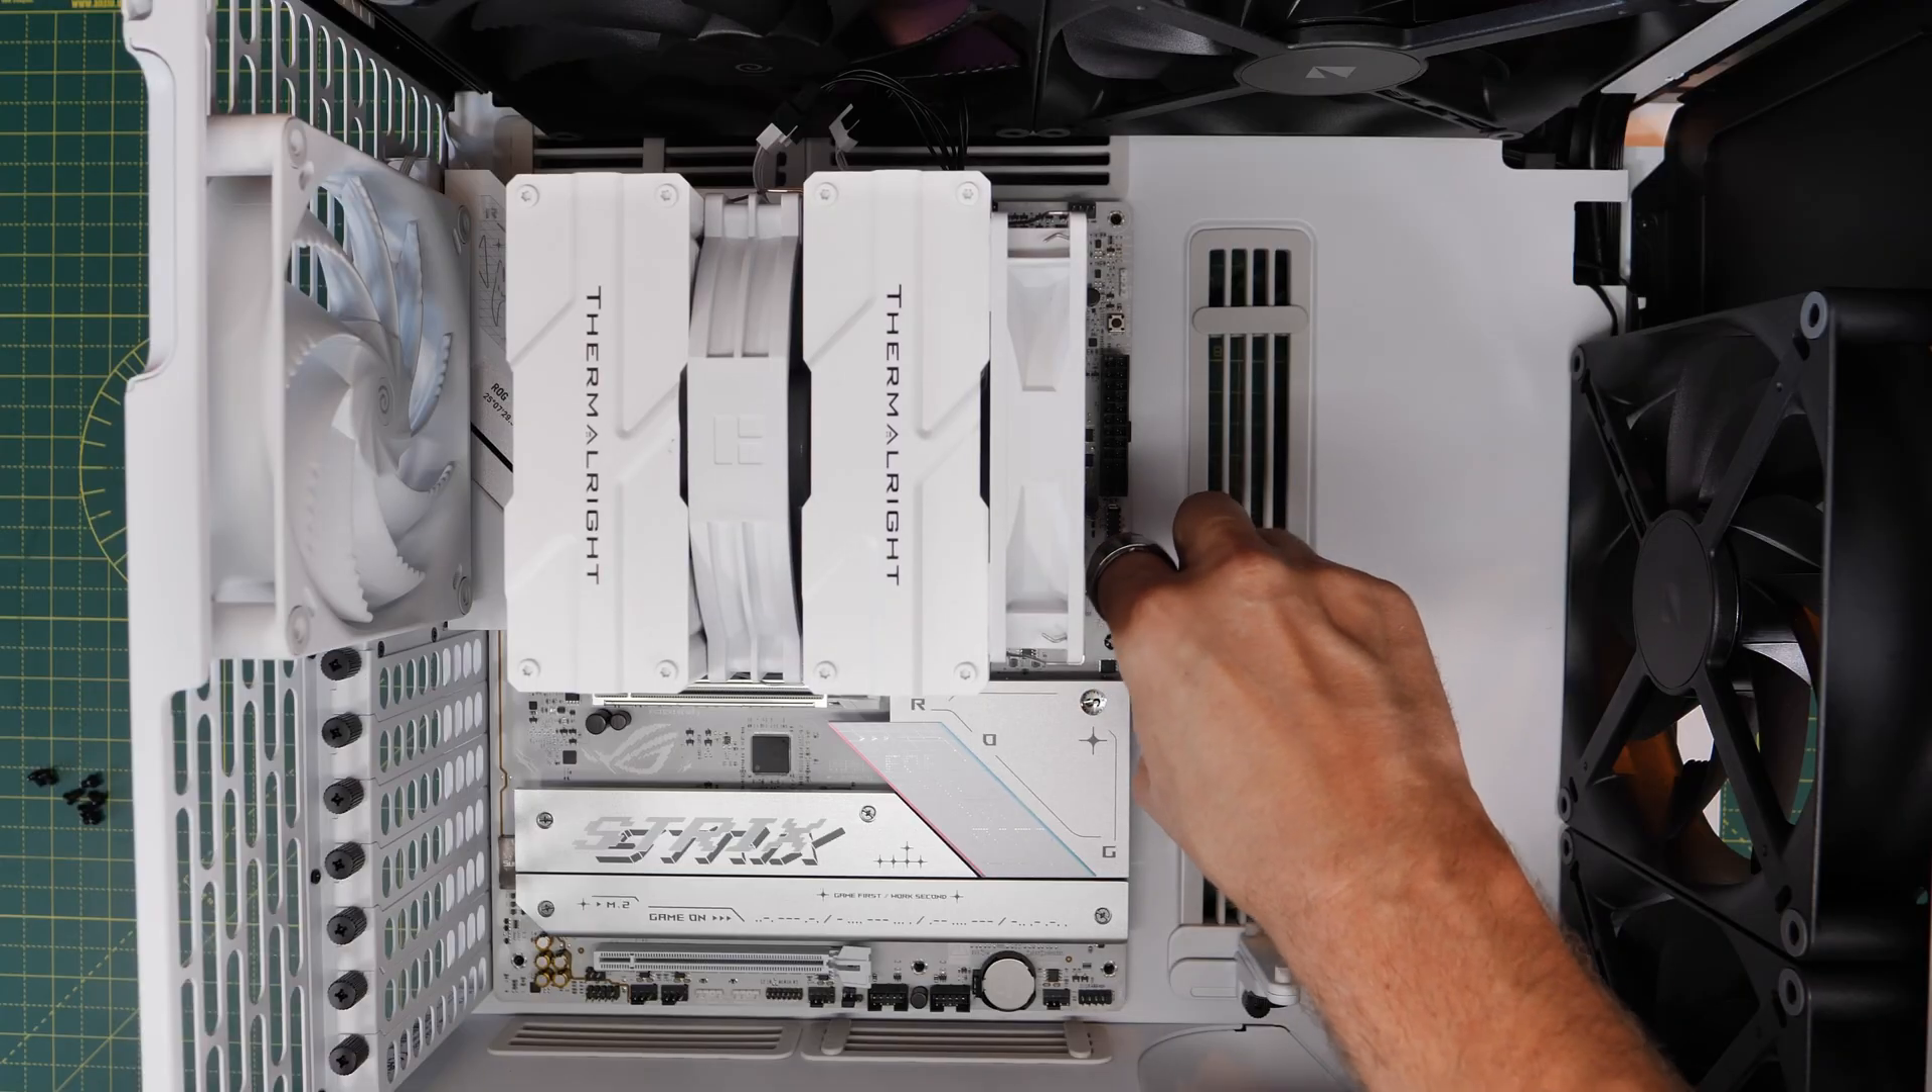Obviously at this point the CPU cooler is already set up so the next stage is just to make sure that everything is working and set up properly in the BIOS.